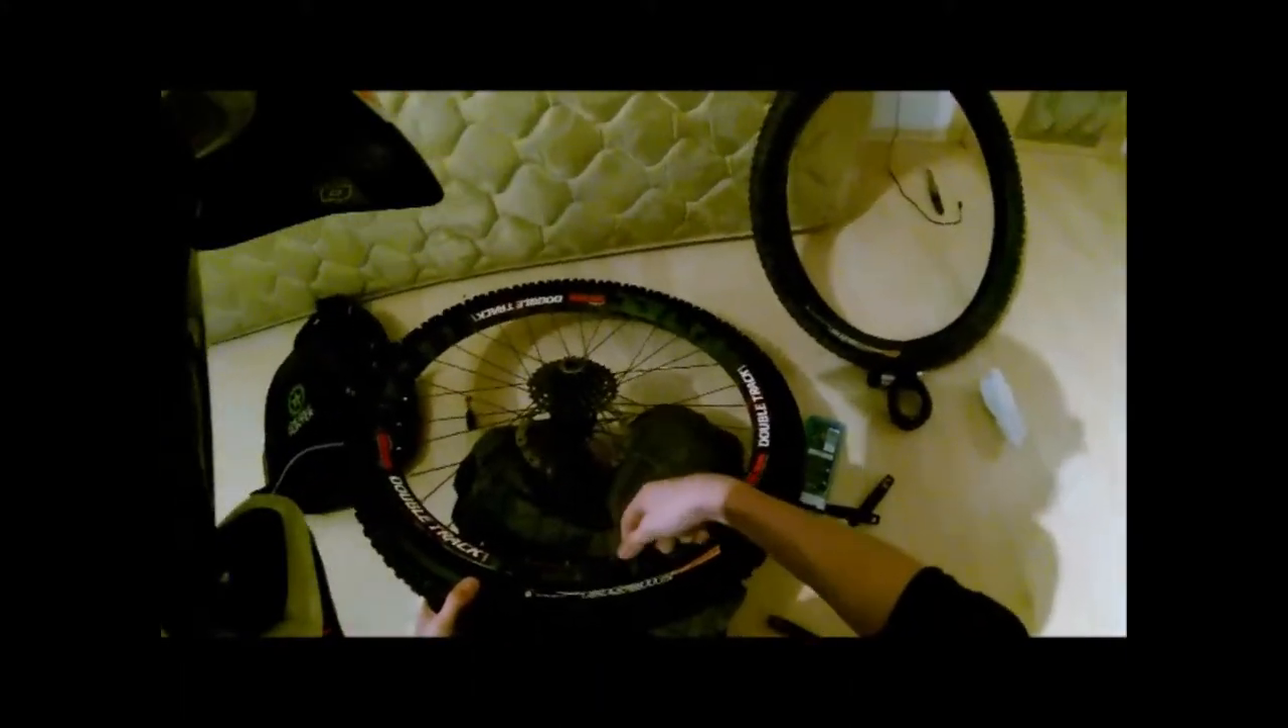Now you have one mounted tire.